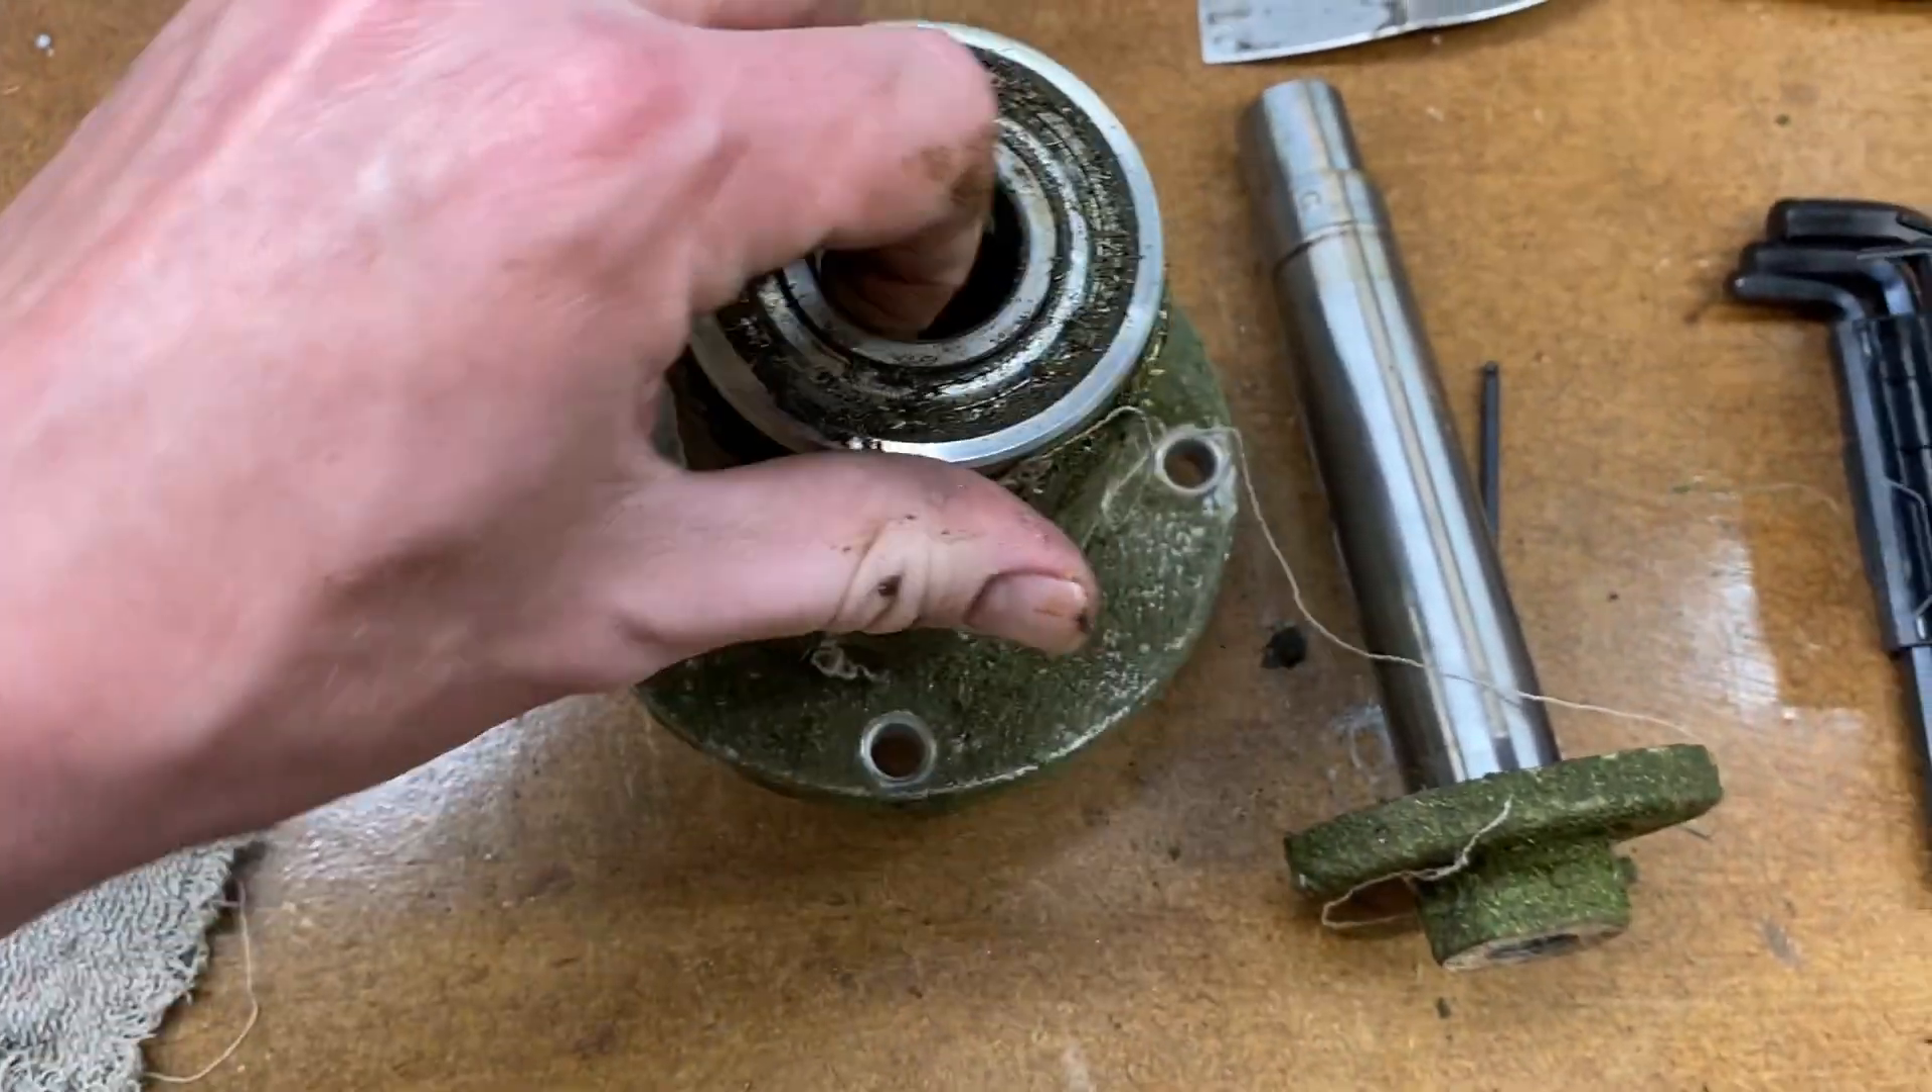Okay, so all we did is we took two hands, no tools, and we had pulled the center shaft out the rest way out the bottom.